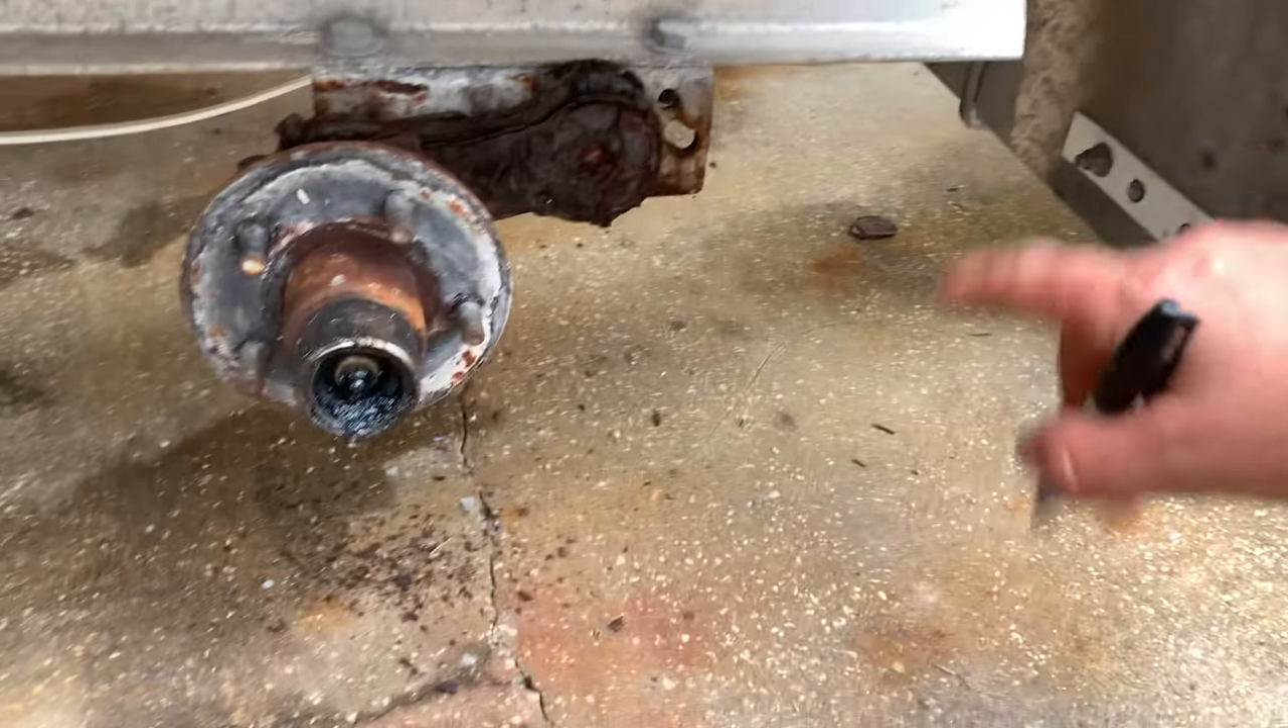So I got this tire off.